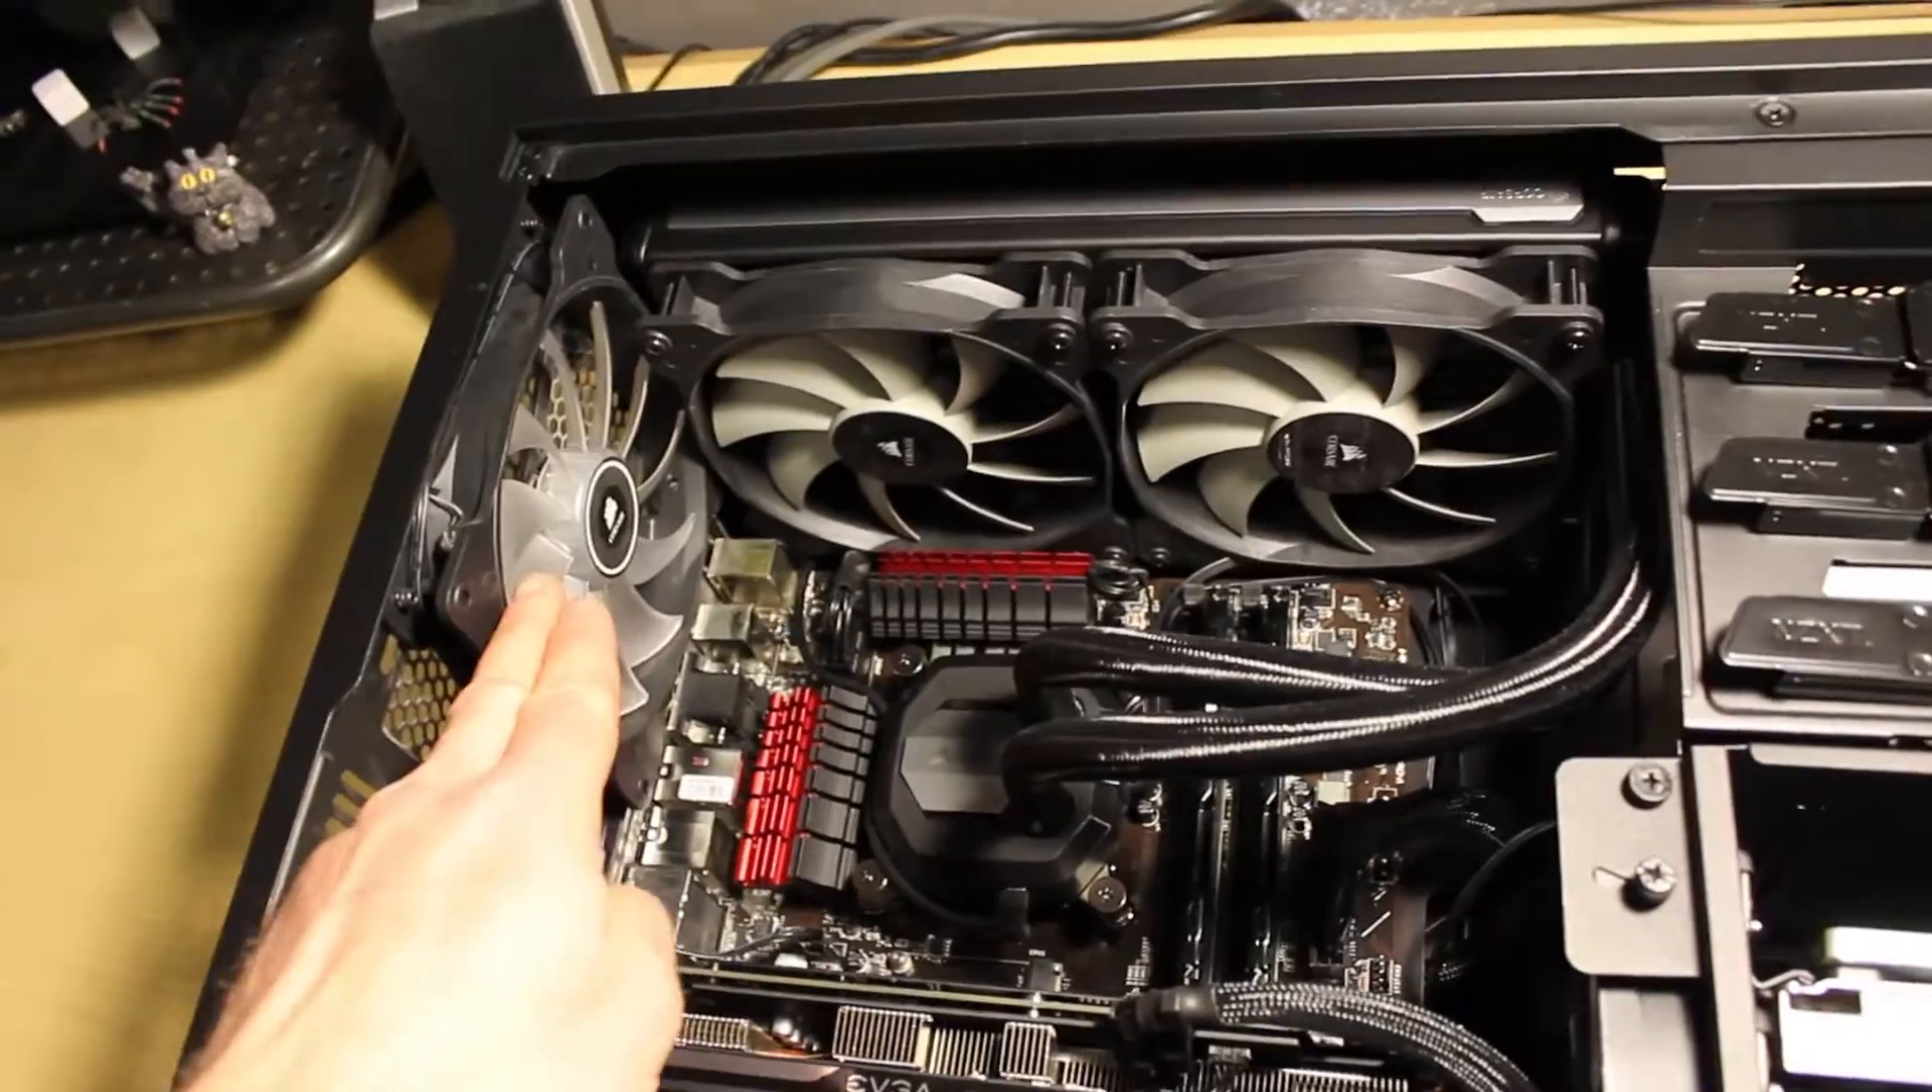So I've got the 240 millimeter exhaust fans here on the radiator for the Corsair H110.